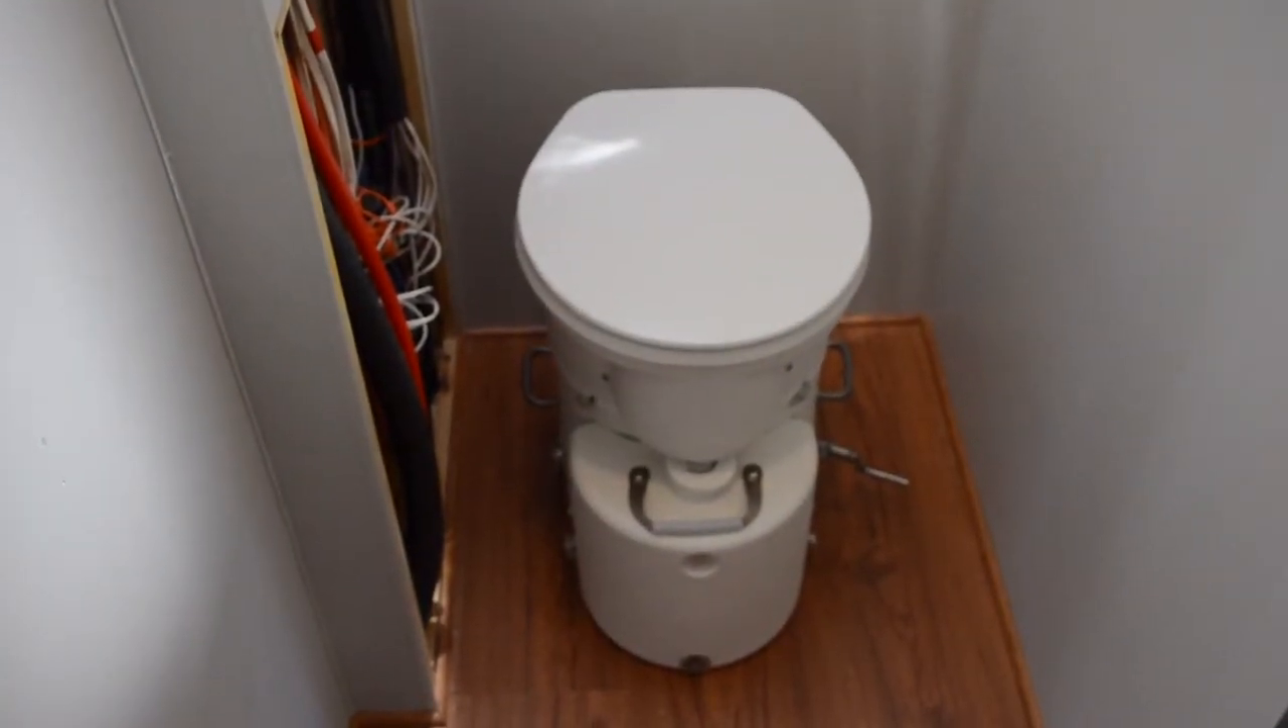We've put the toilet back on its brackets and we didn't have any trouble with that.